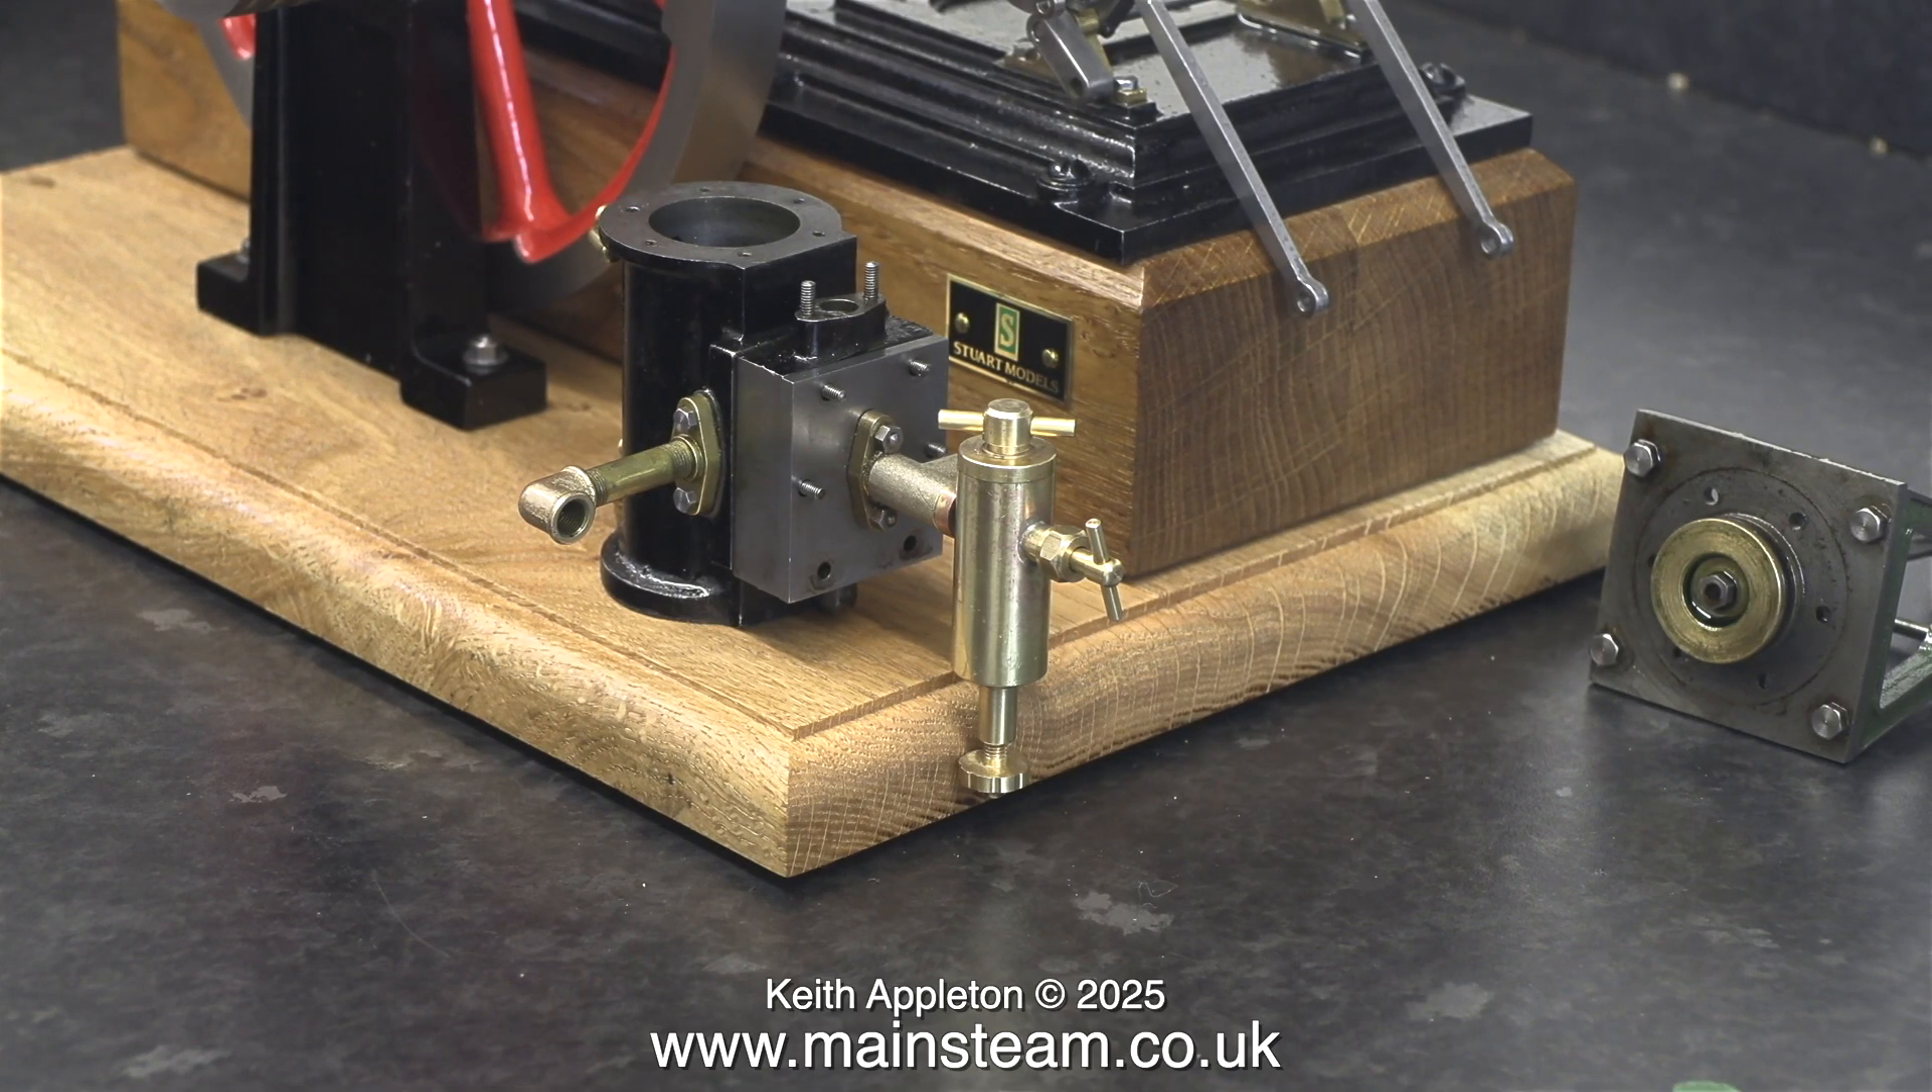Even with the shortened T piece it sticks out far too much so I decided to do away with this.